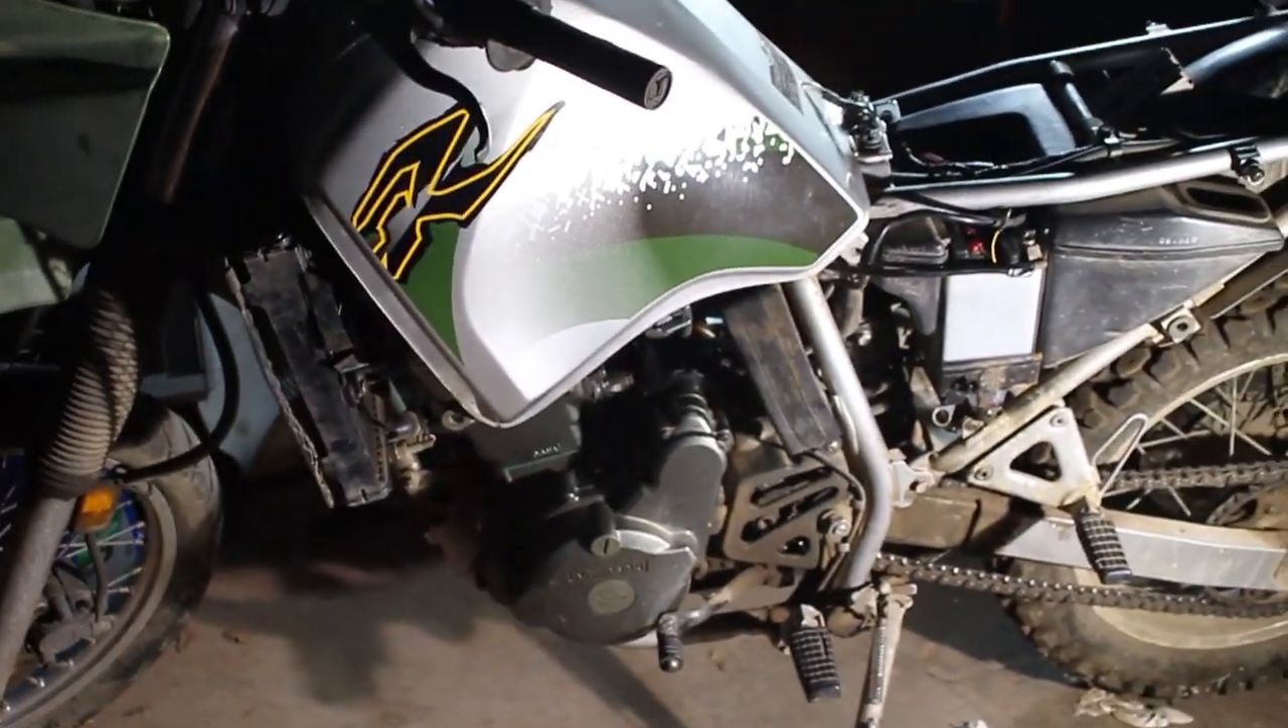There she is we got the gas tank on.